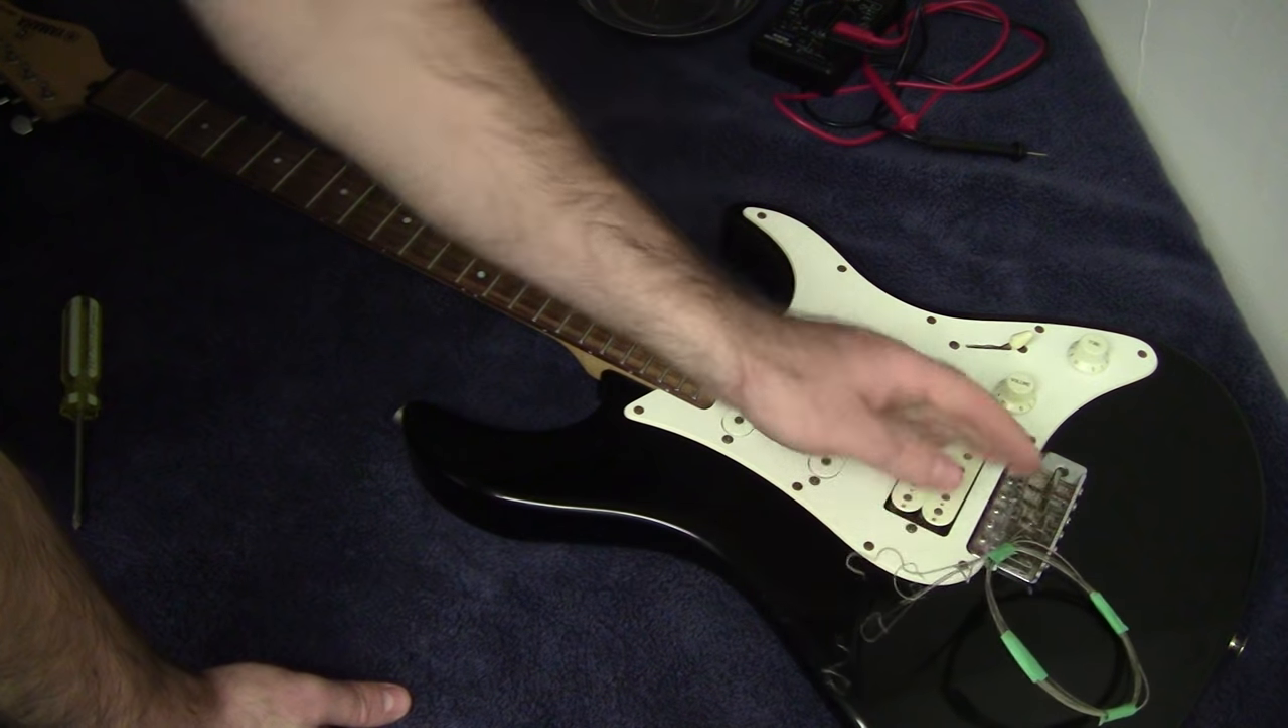Alright so I've got my strings removed from this part of the guitar here I didn't bother taking them all the way off the guitar I've just got them taped up over here.